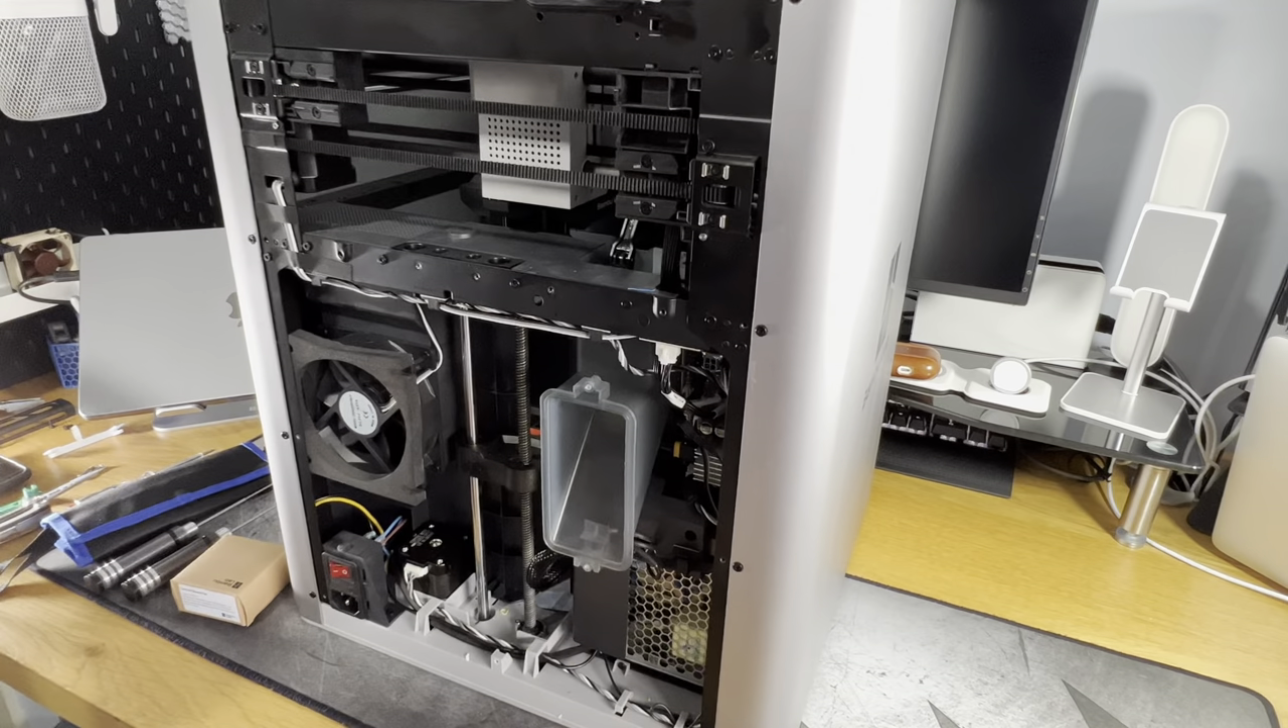And that's the back cover off.